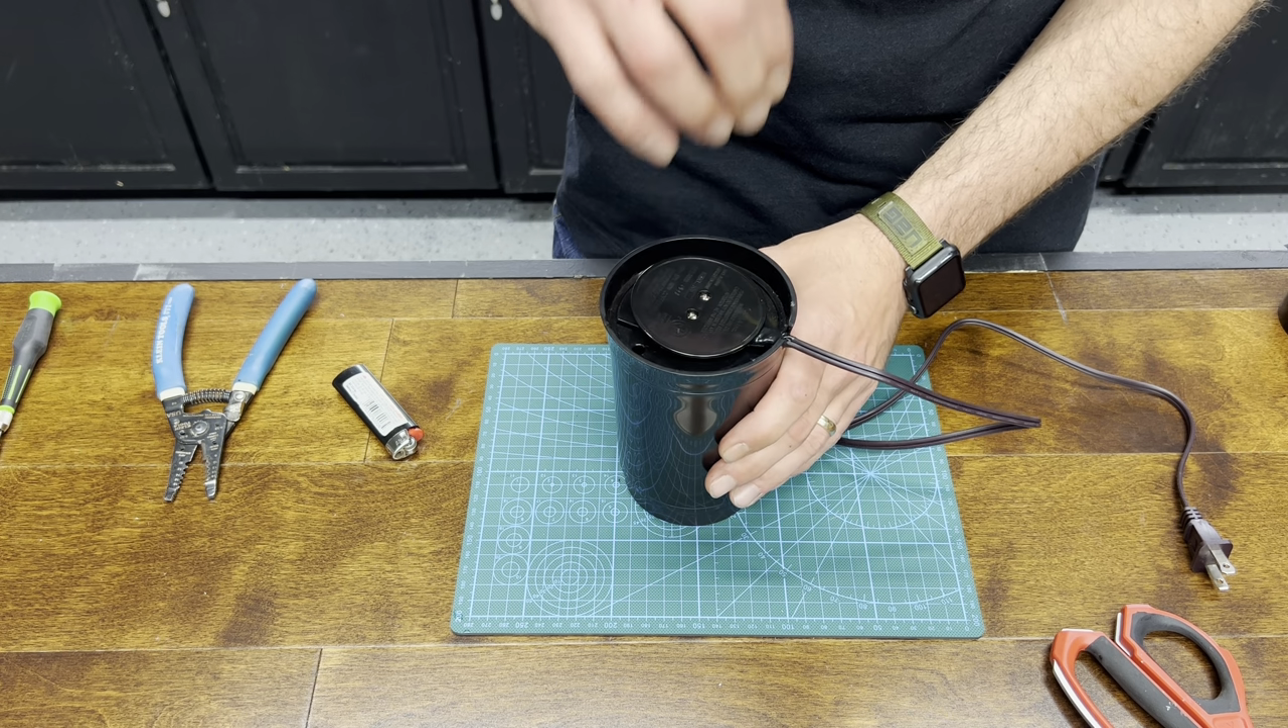Once your cover's on, you can tell it looks nice. Nothing's exposed on the outside of your cord right here.